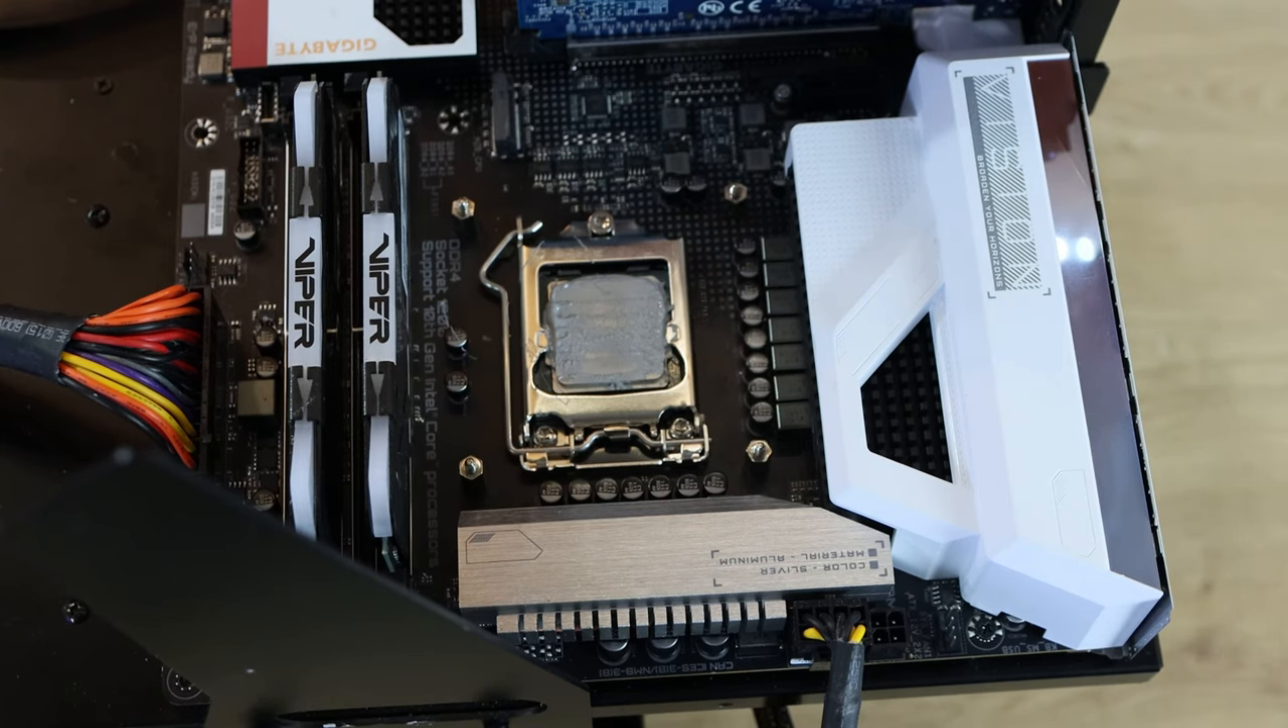Obviously we've already removed the cooler.